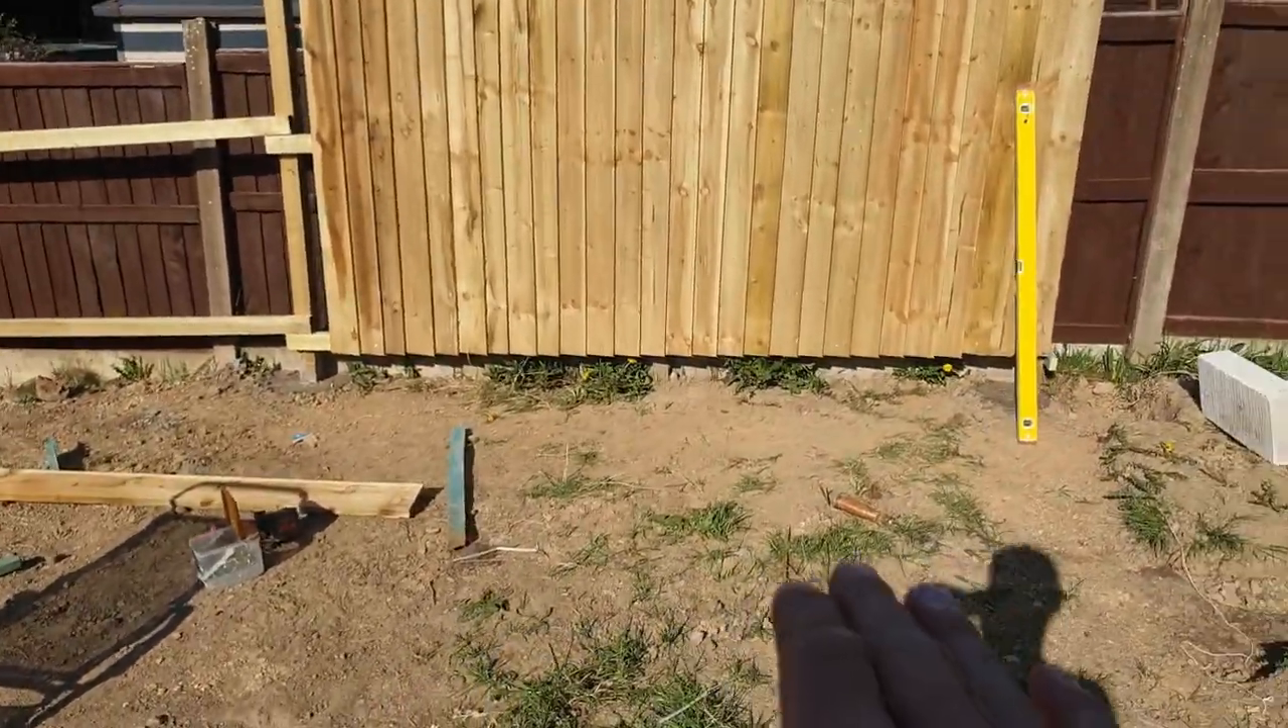It's got a gap underneath the fence.